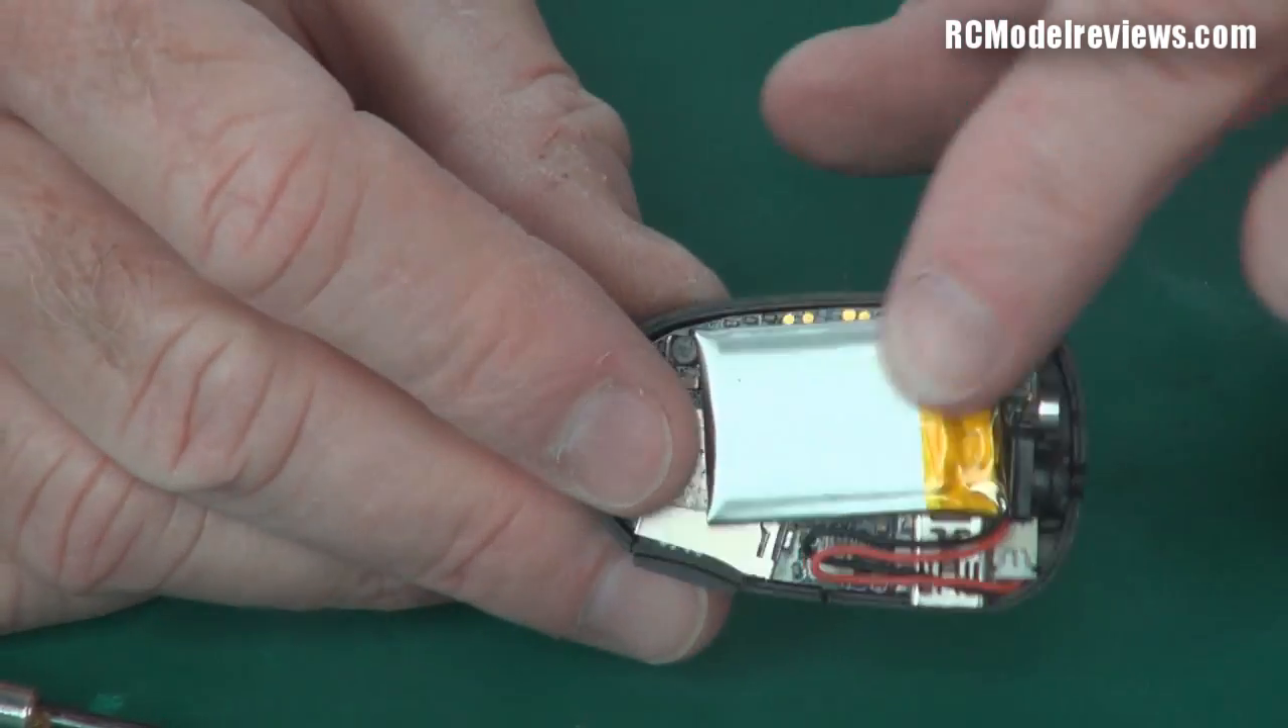I have now taken the top off the camera you can see the huge battery inside.